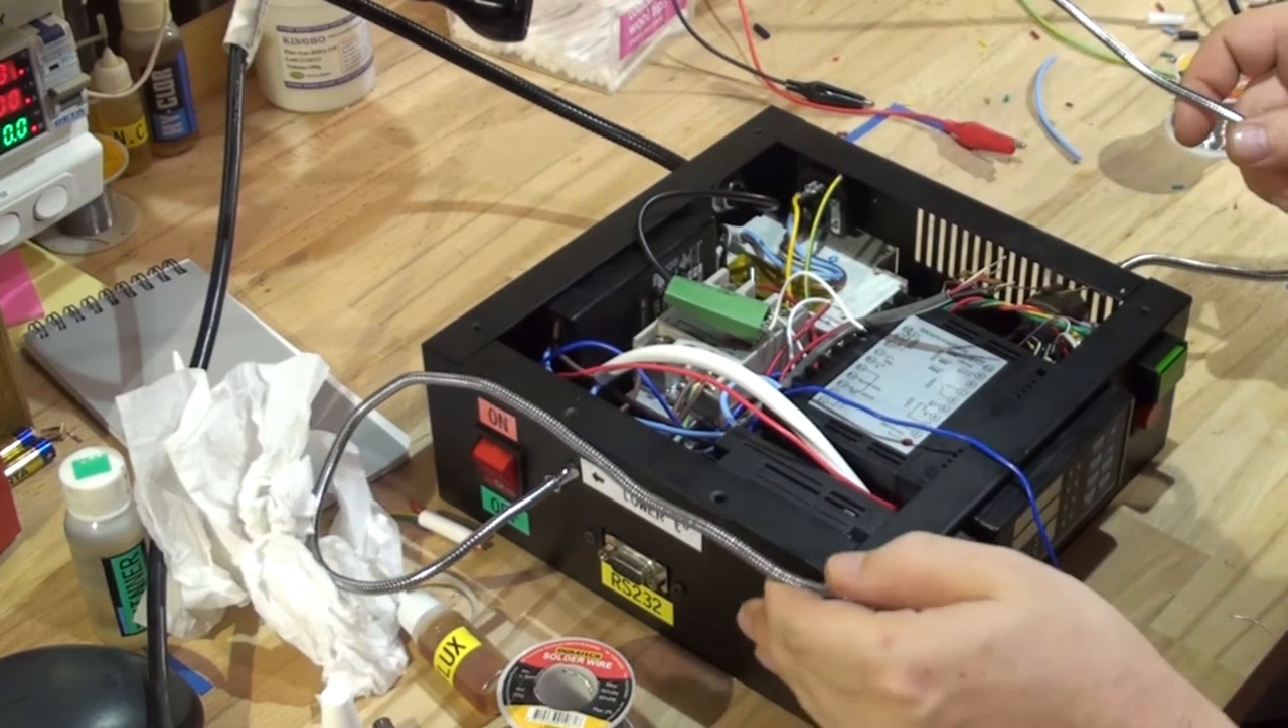So I have, uh, almost assembled this, uh, part of the preheater, which is the base that contains all the electronics and controls.